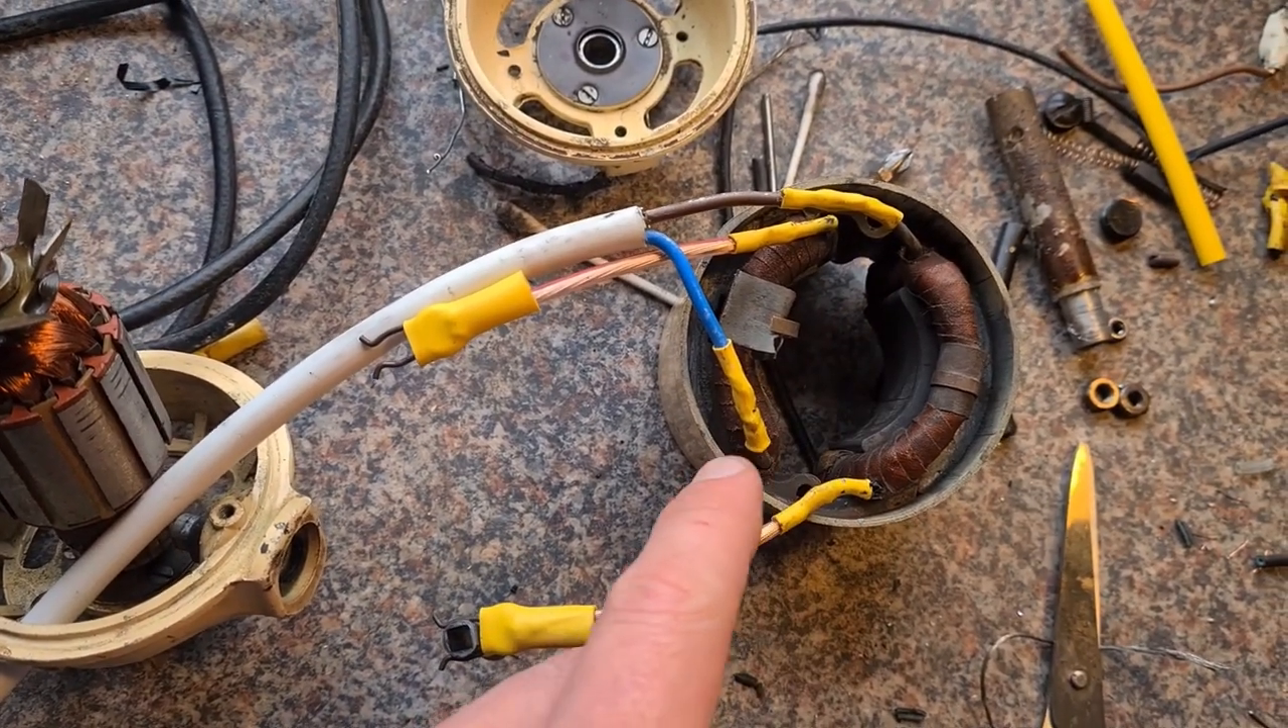This is all cleaned up and rewired now uh removed all the knackered old heat shrink we got in there some fresh new wire in there.